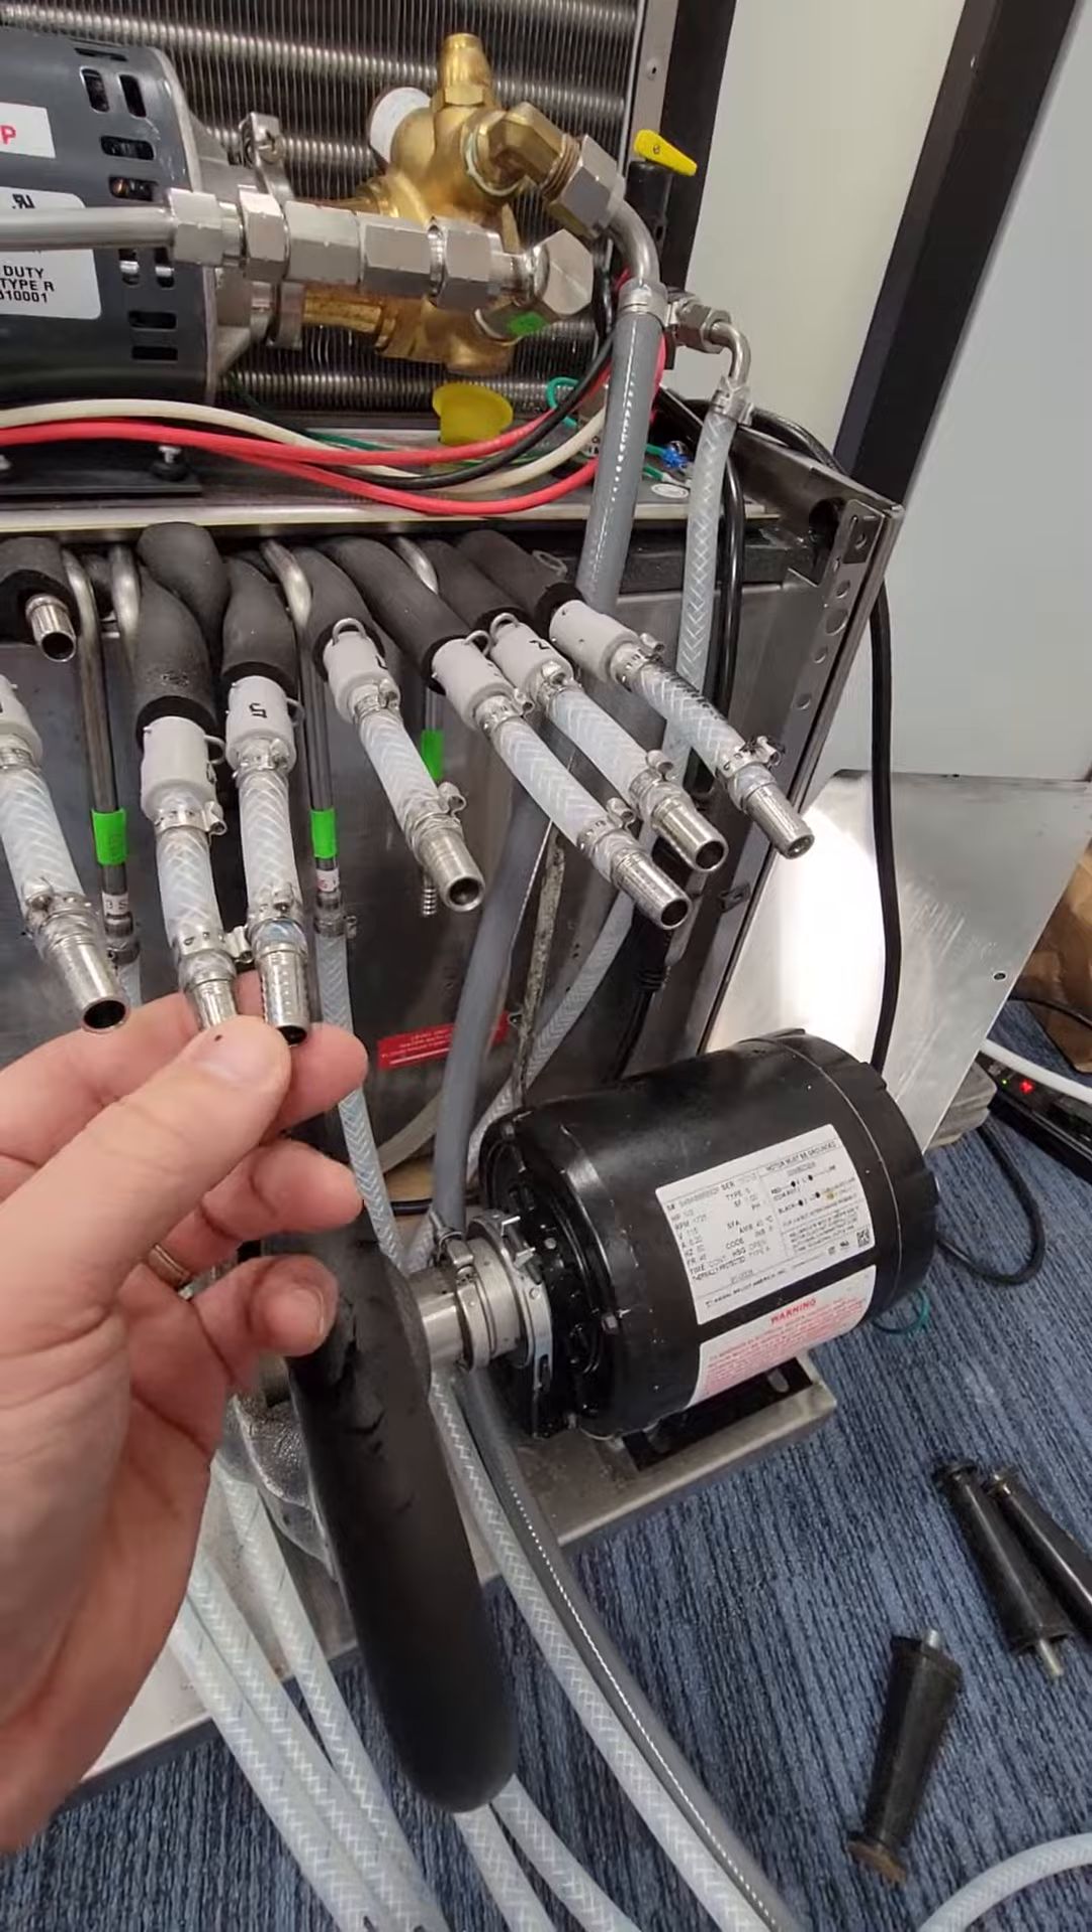So I've gone ahead and put little tails with quarter inch to 3 8 reducers on them so now all the ports coming out are 3 8 as well.